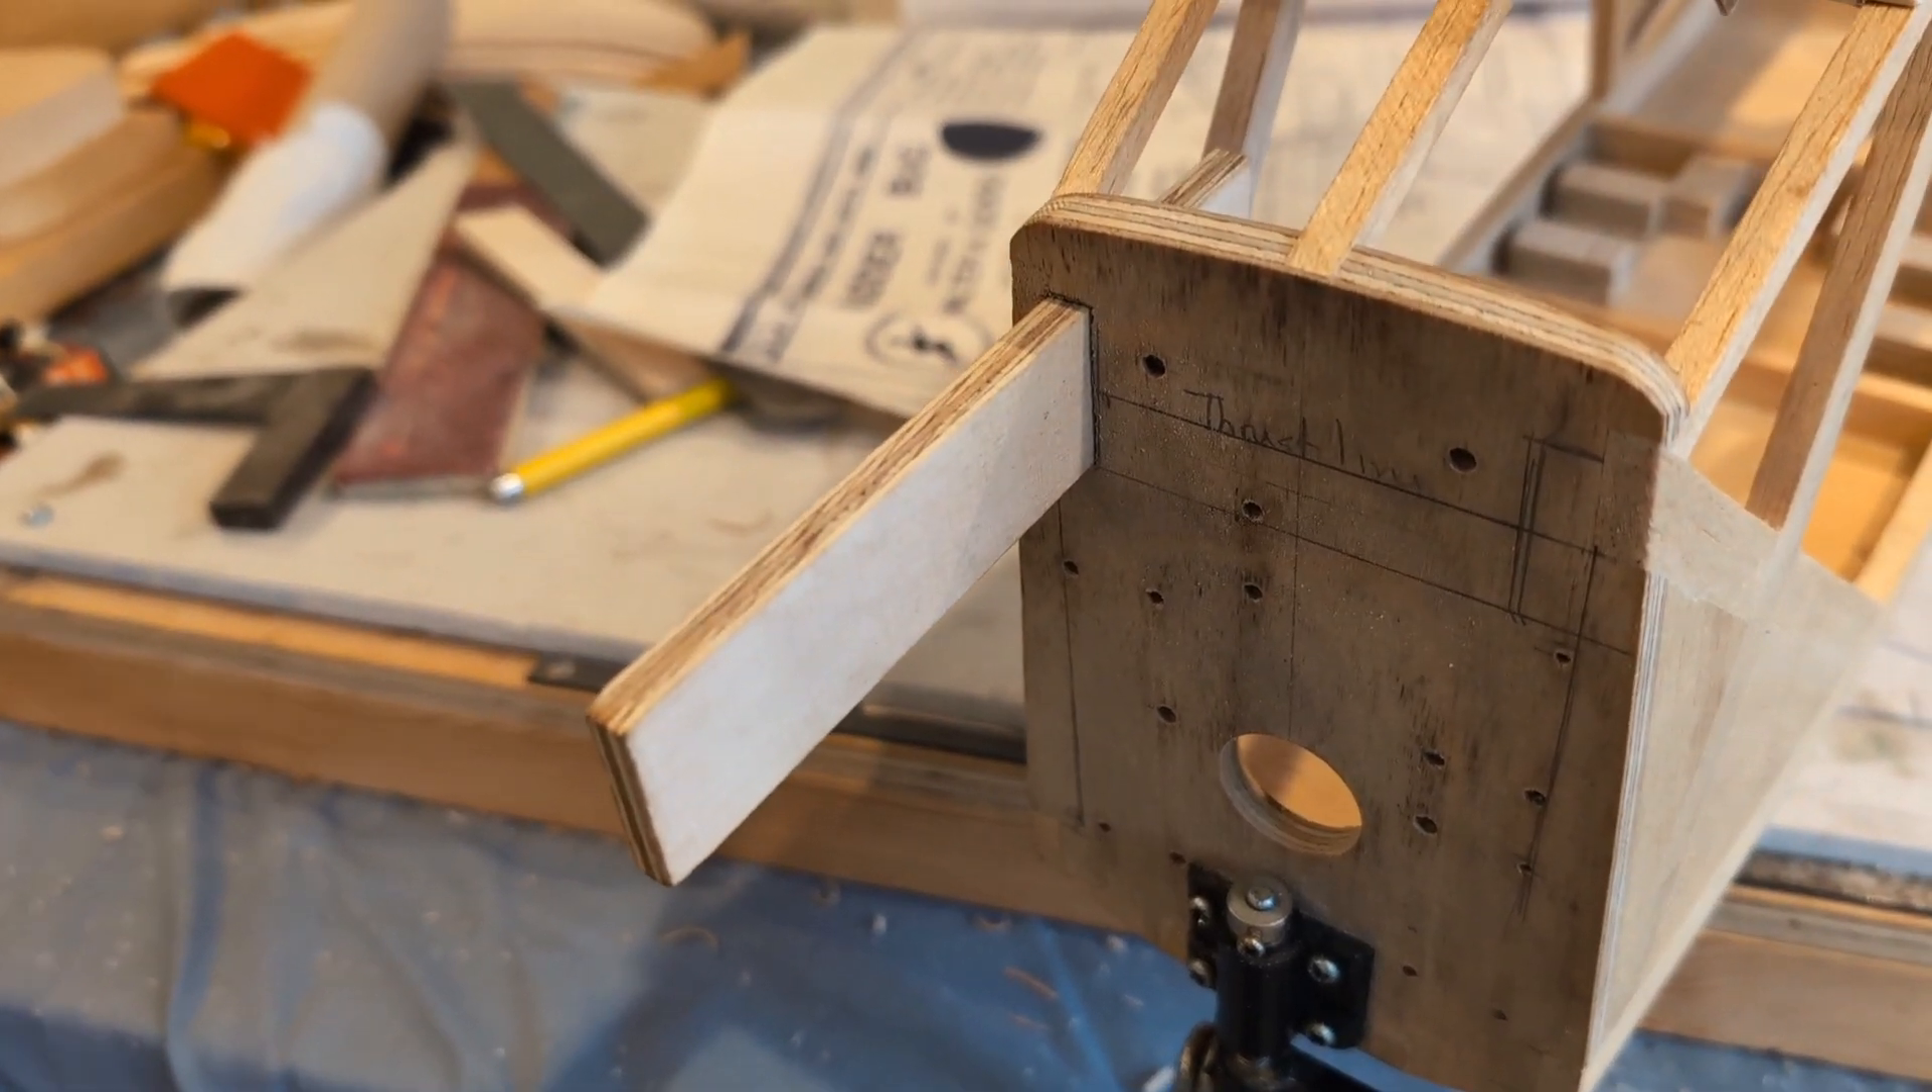That's one bearer cut and in place.